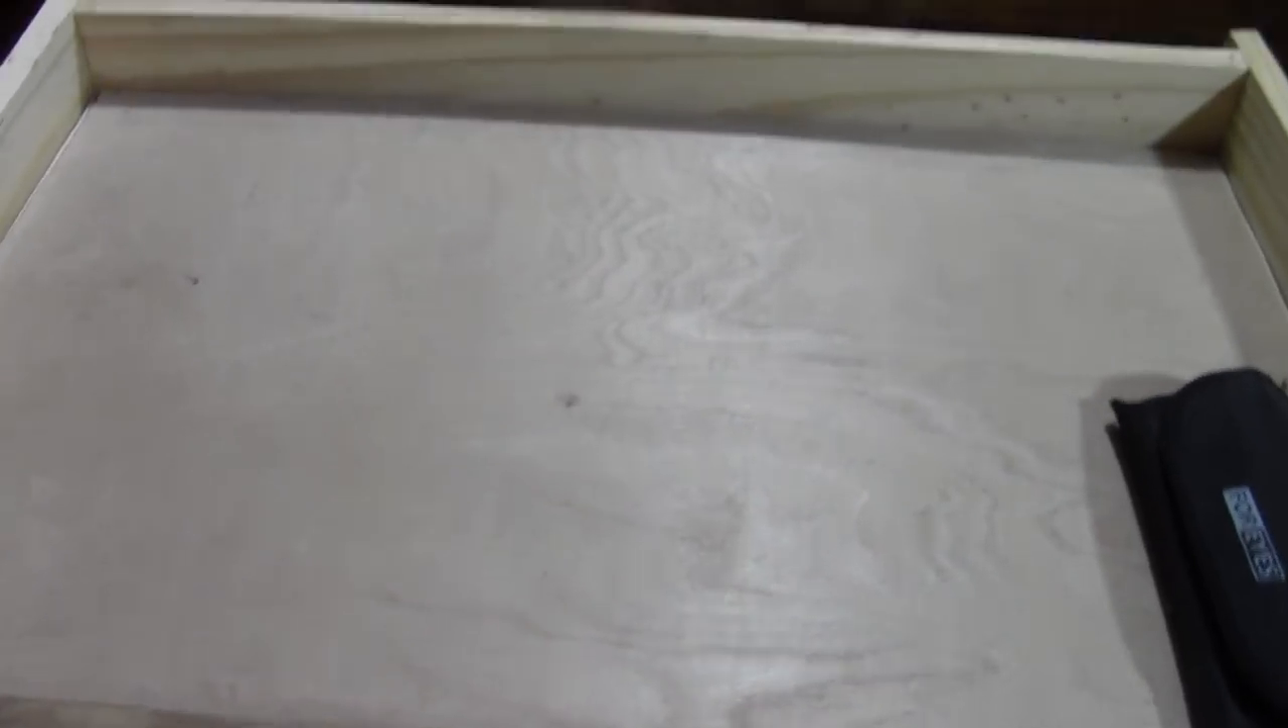Uh you can see the the floor is in that's just a piece of balsa wood we got from a local hobby place.